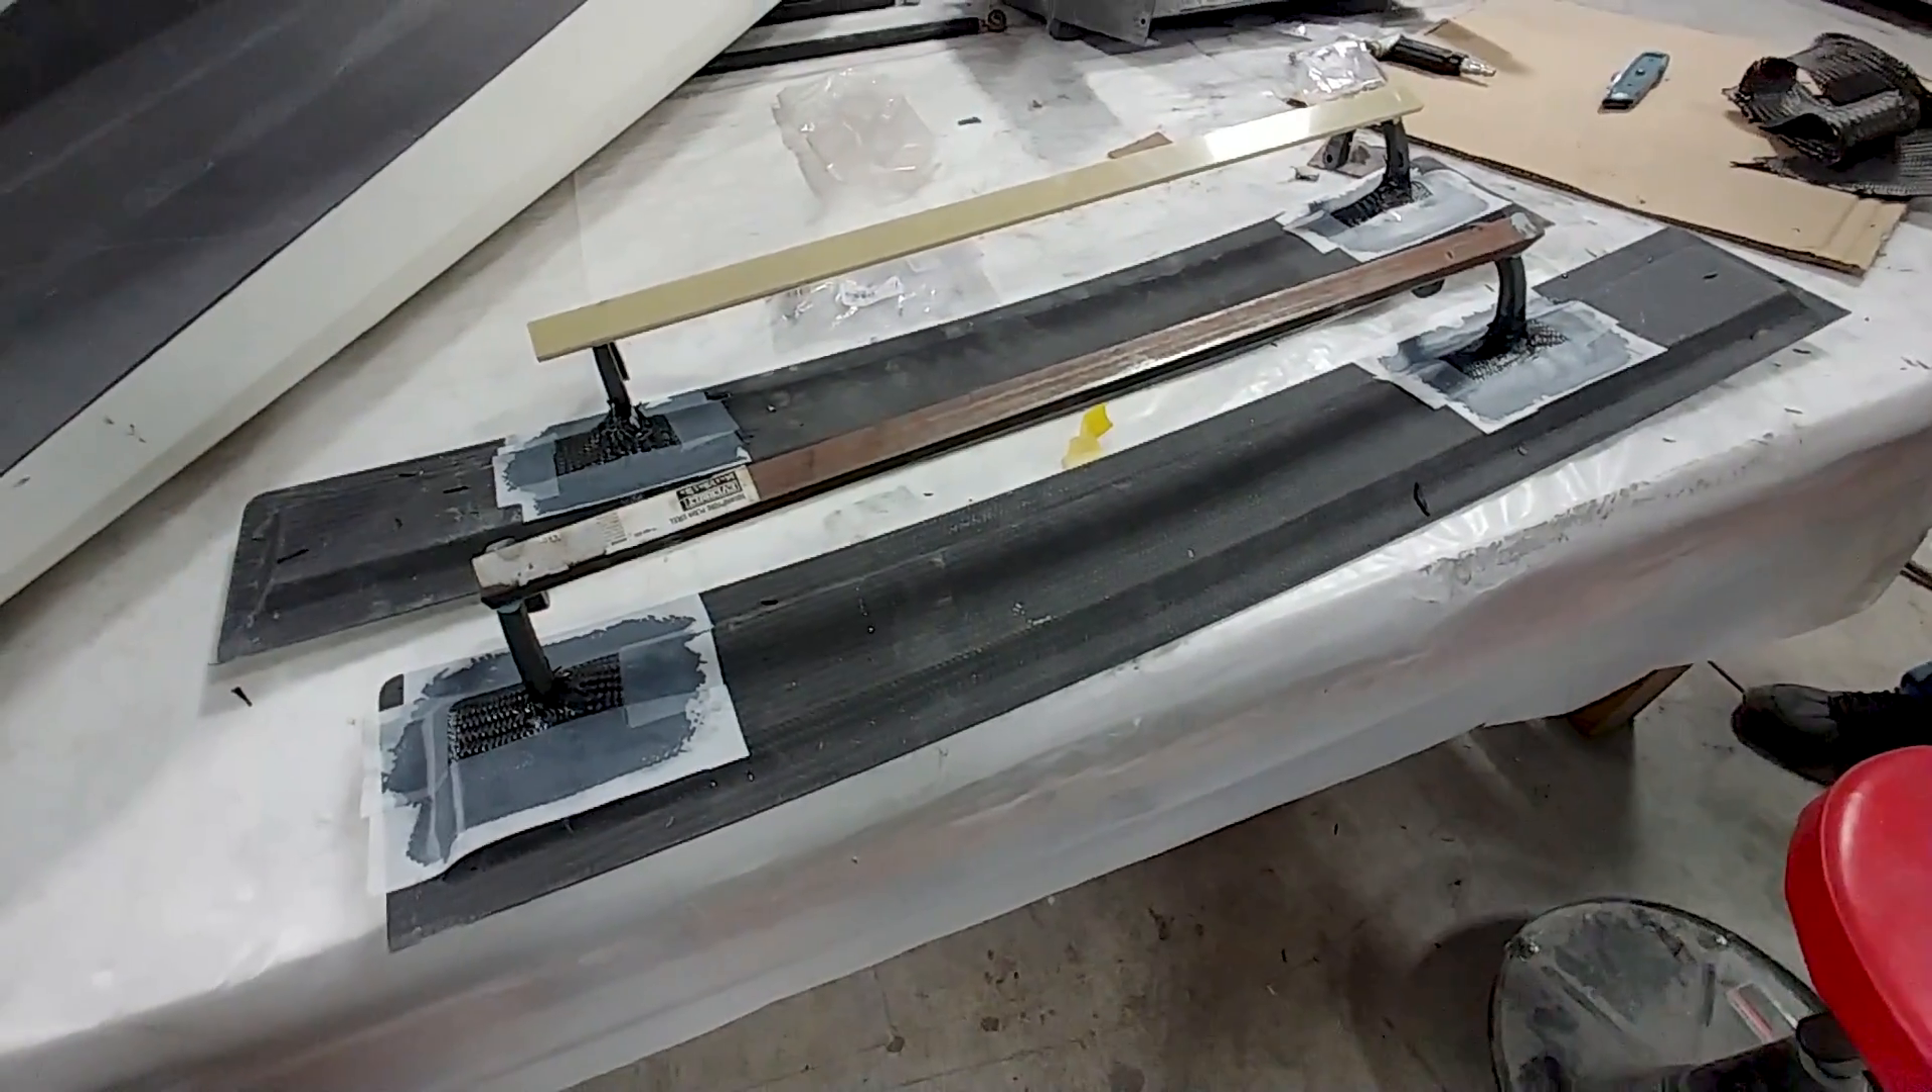And this is how it looks on the doors themselves and I still got those supporting rods on.